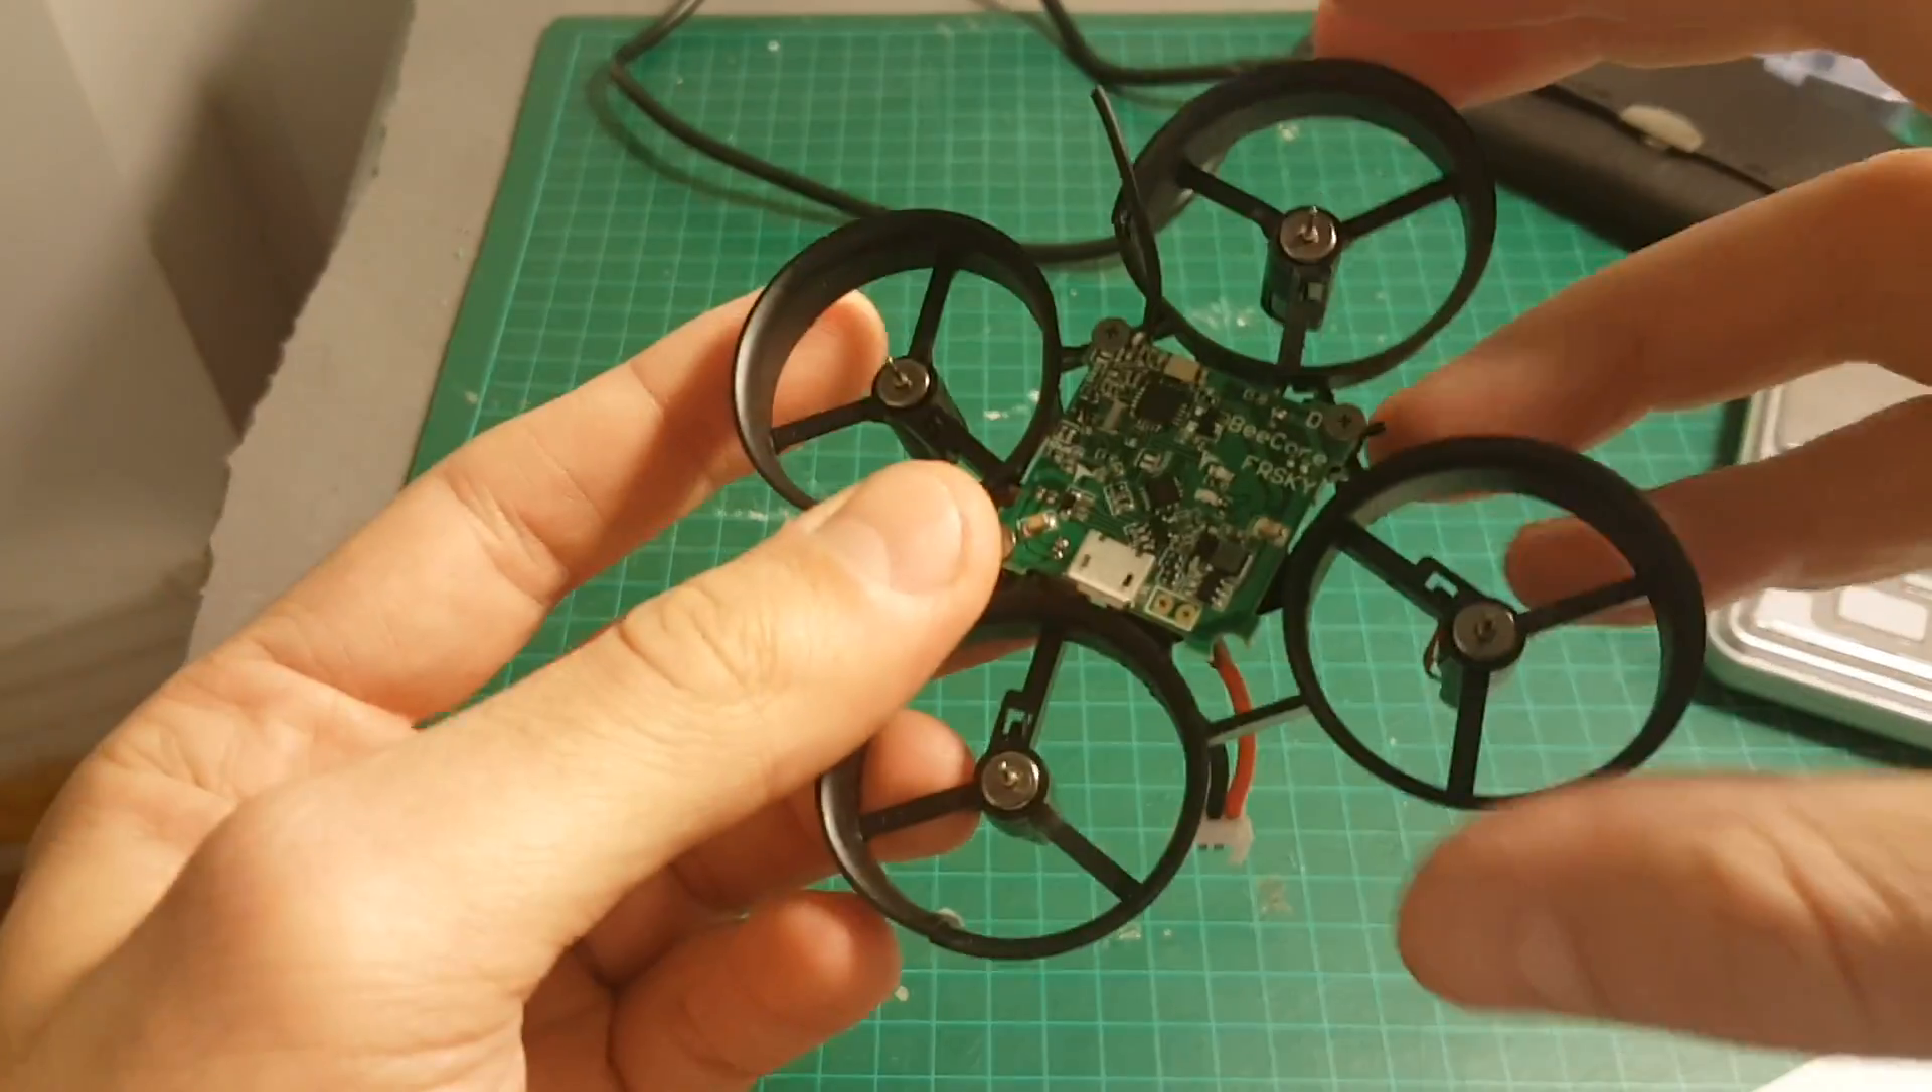So I finished placing the motors you can see you have also this placement for the wires and the next thing we need to do we are going to attach the camera on the top of the quadcopter.